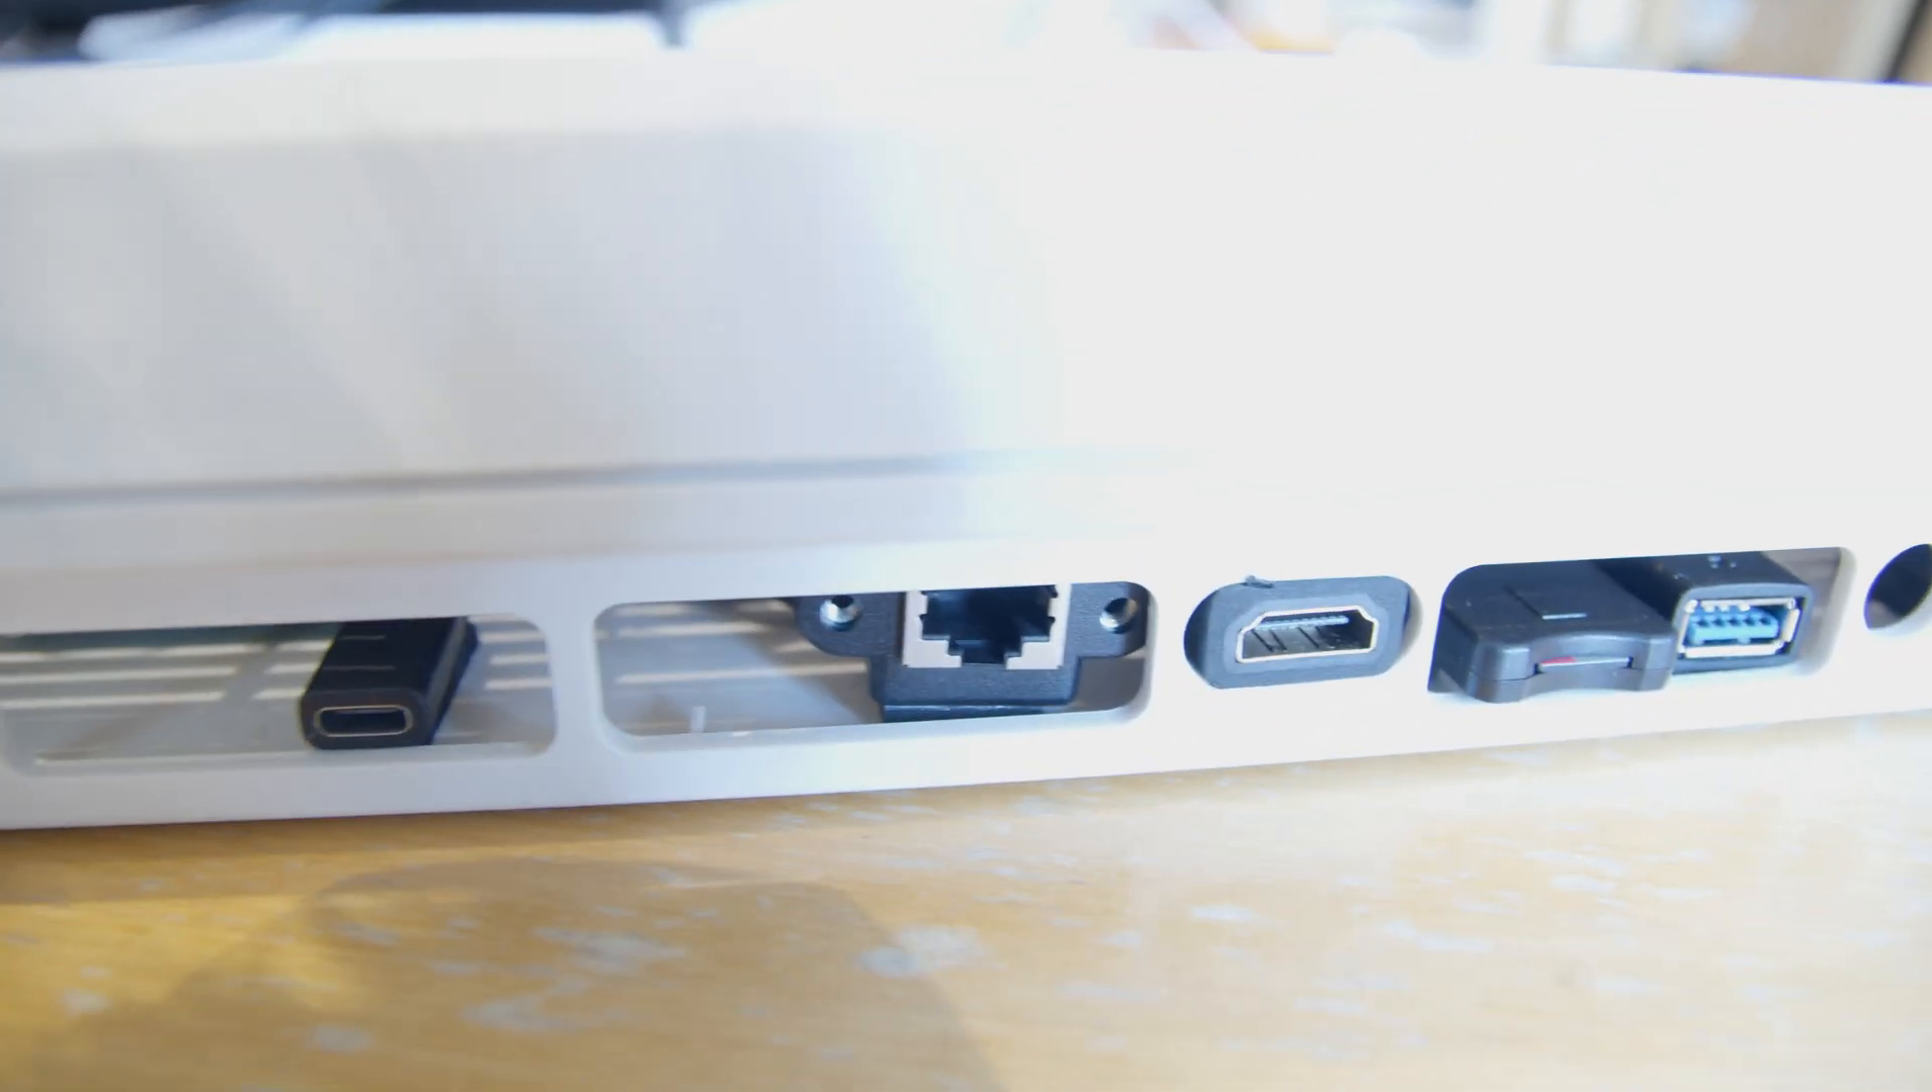We have an Ethernet port. Though it's not quite fitted very well.